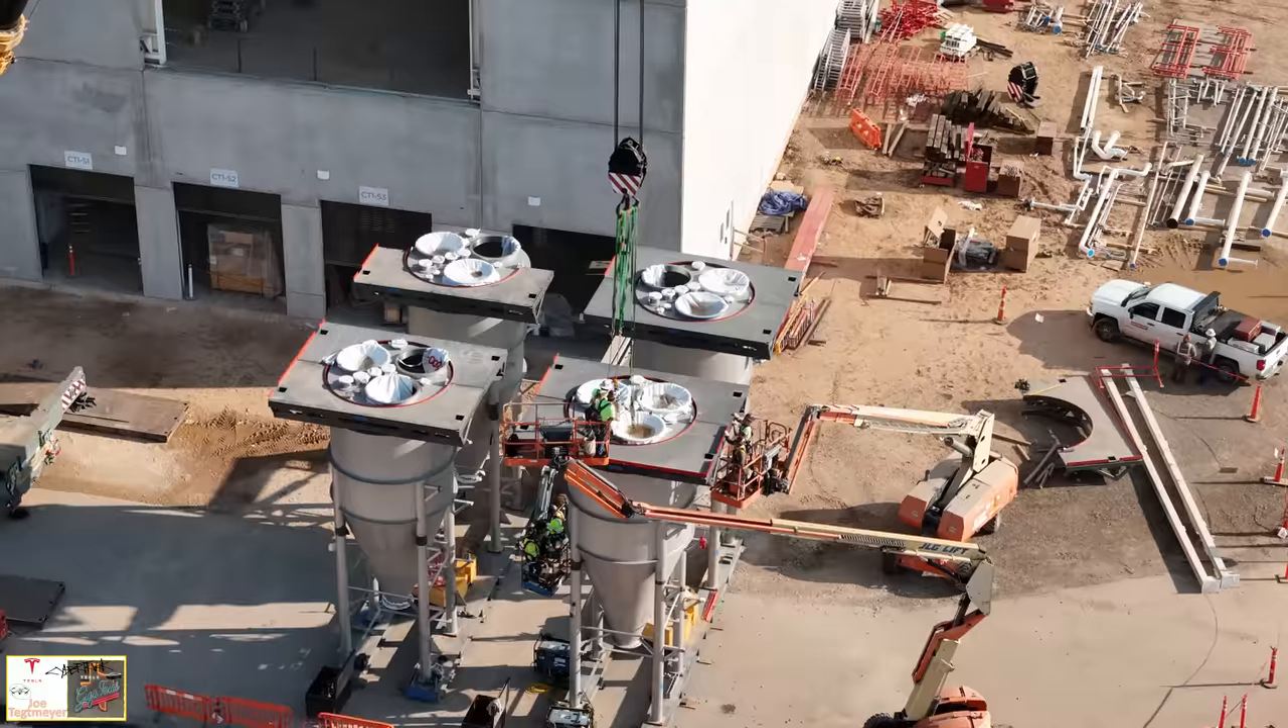We can tell that the top platforms around each of these hoppers or the cyclones, depending on what you would like to call them, have been installed or they're finishing up the installation of that.